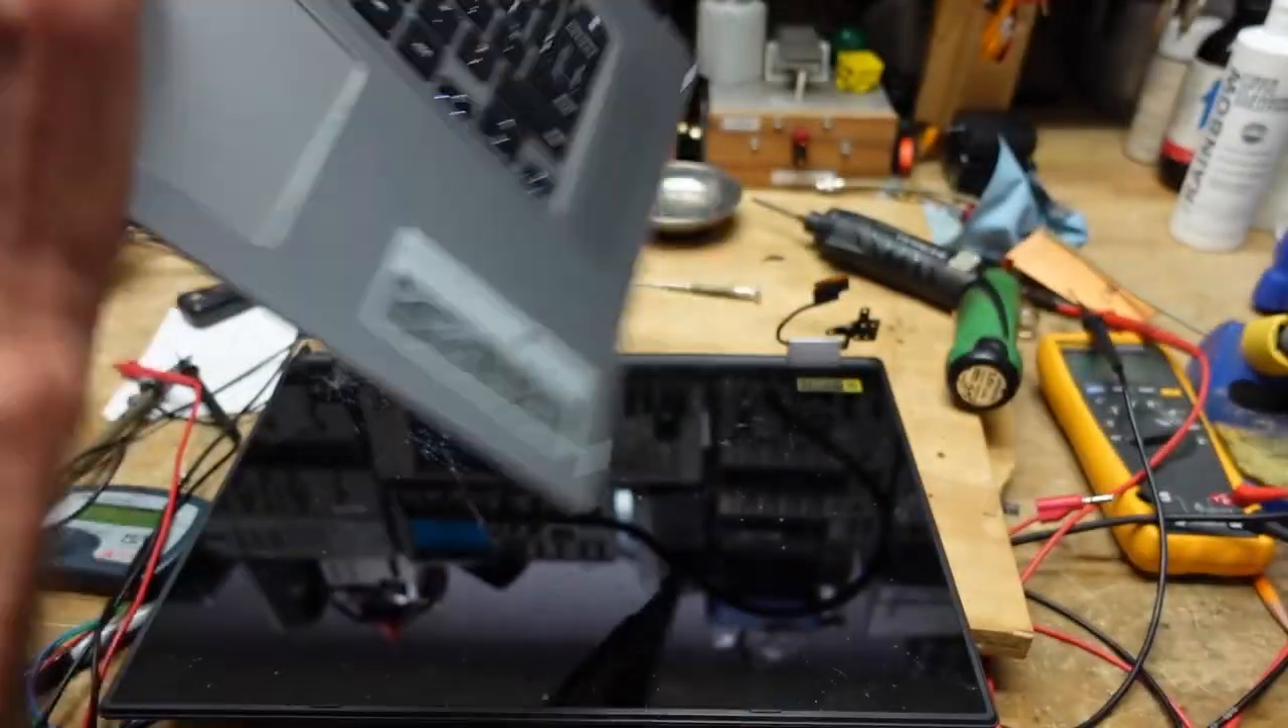Okay i've got the um the main part of the chromebook separated from the screen.